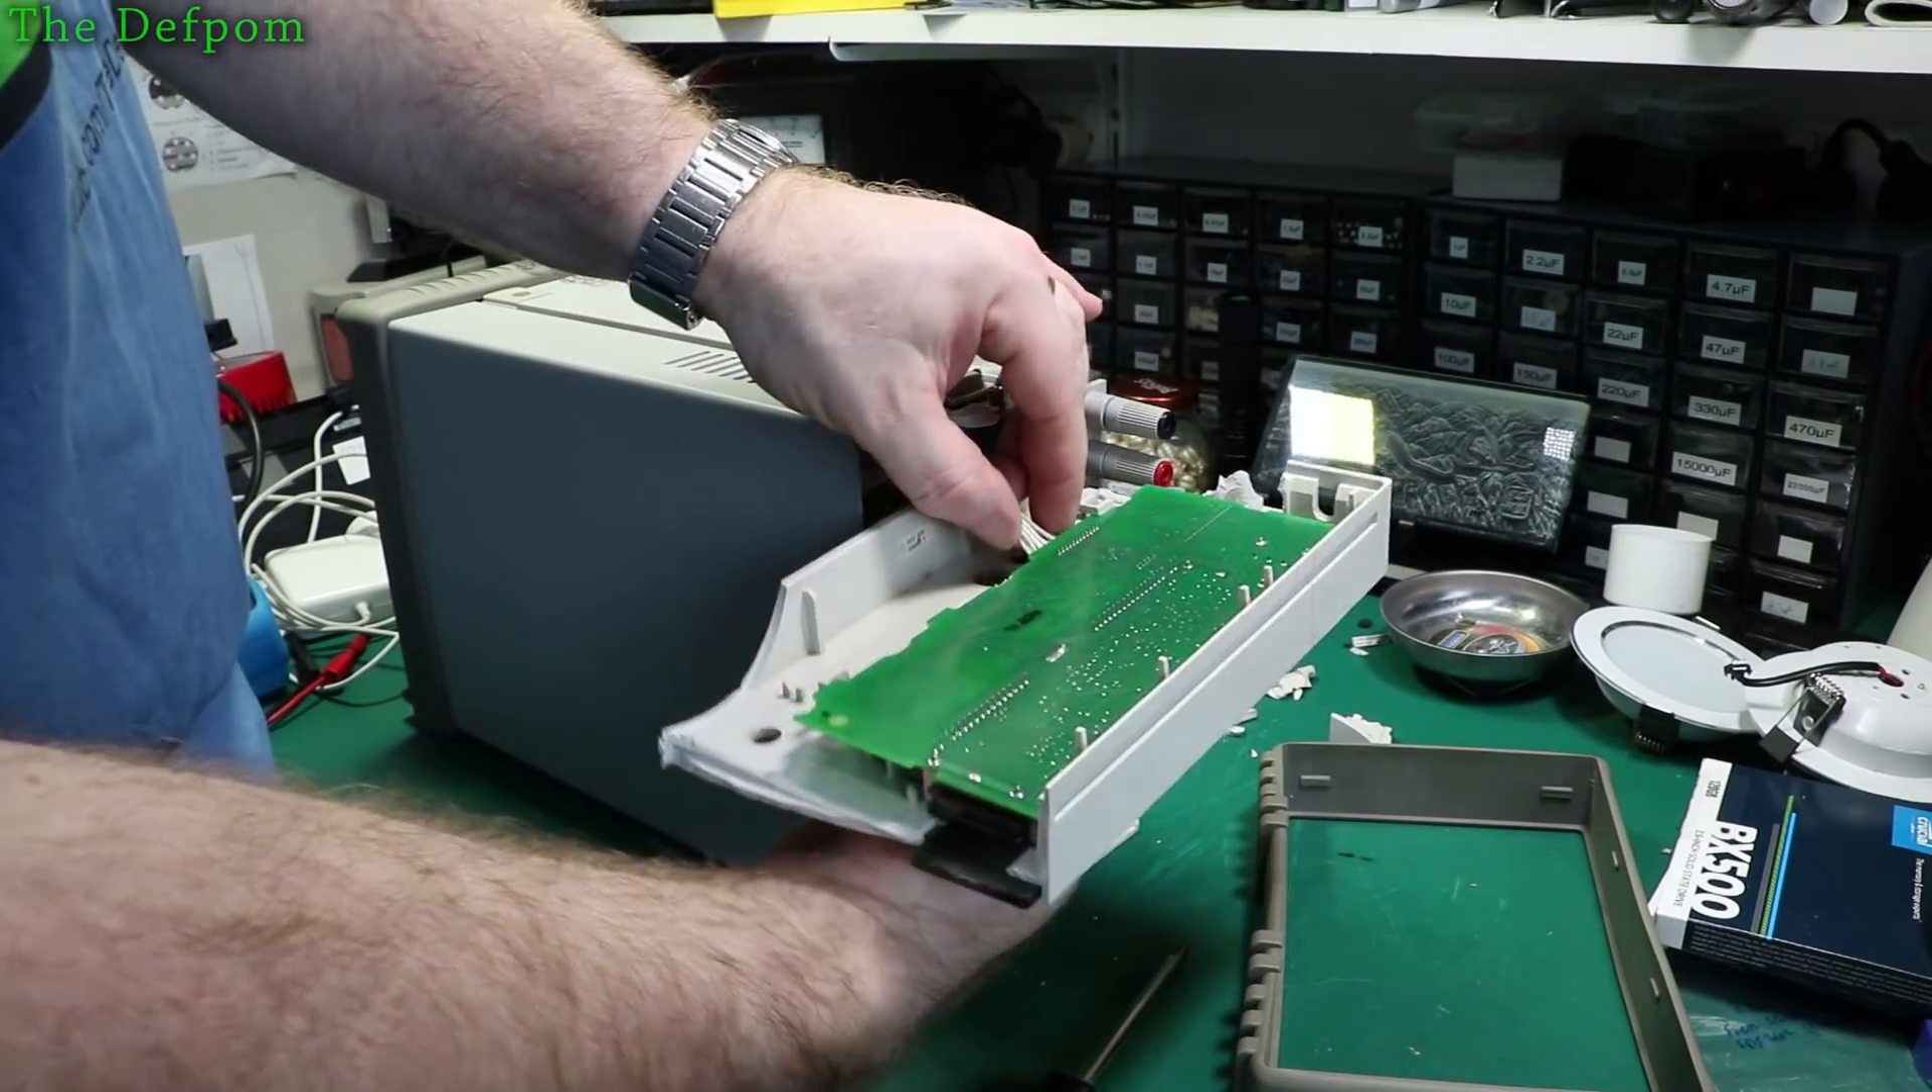So there's the front panel off.